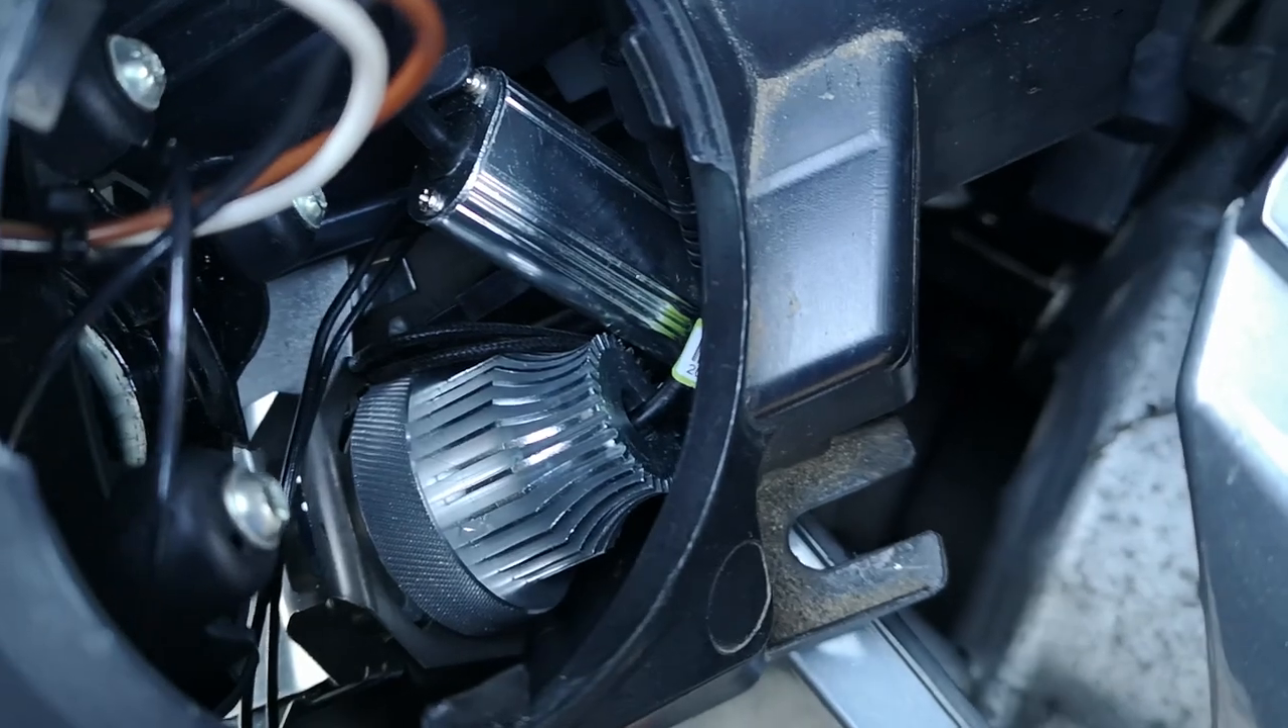The bulb is in.